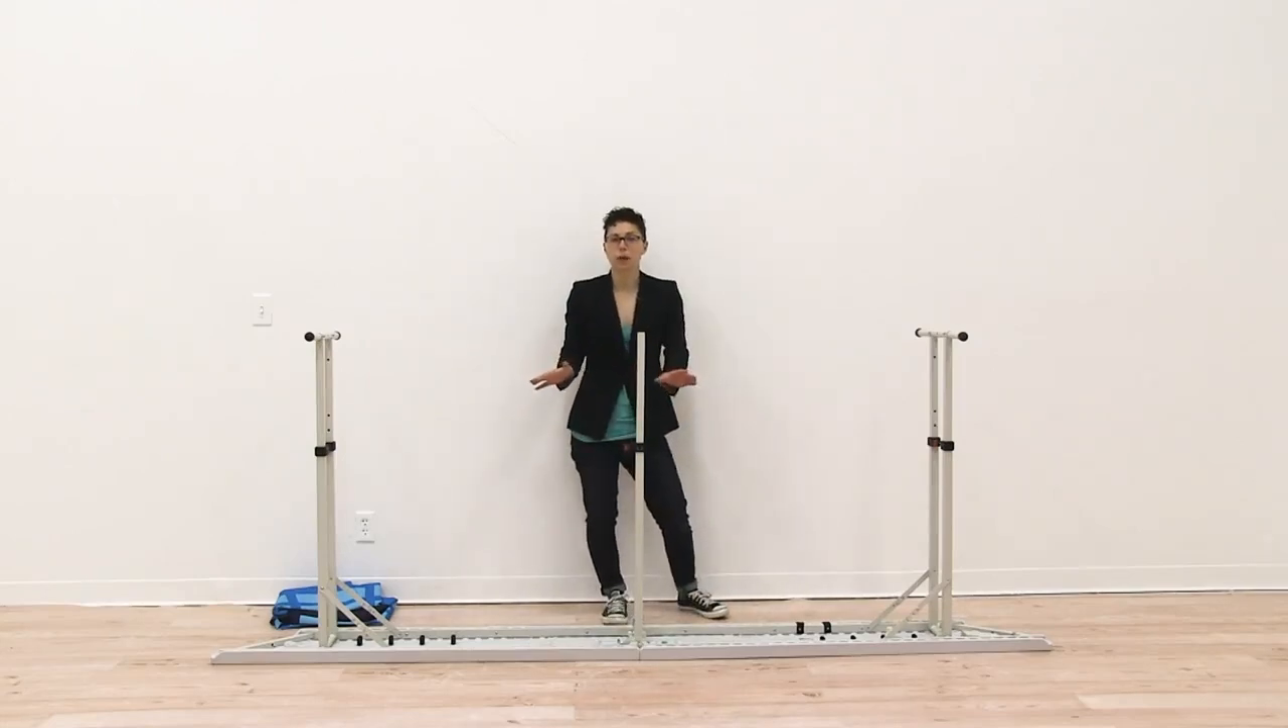Now we have our counter hardware put together.